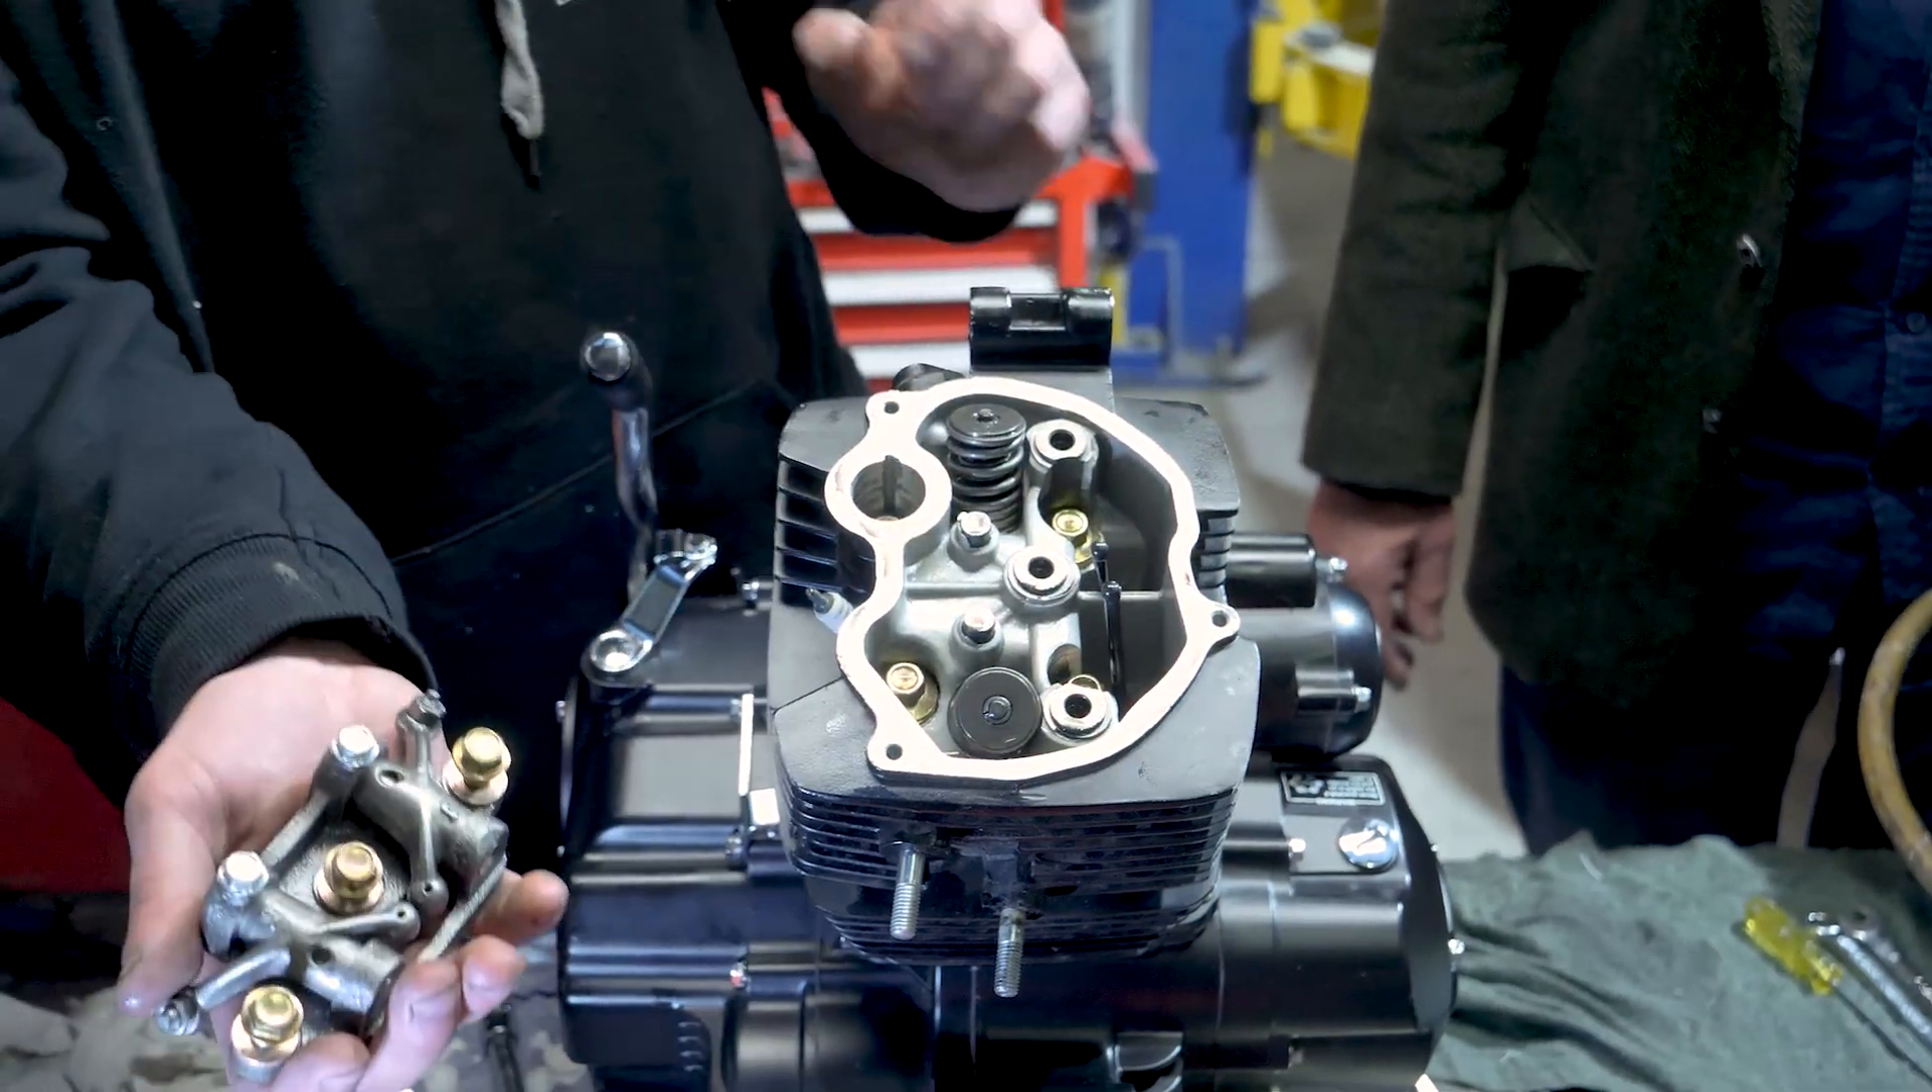There's your rocker gear off the top.